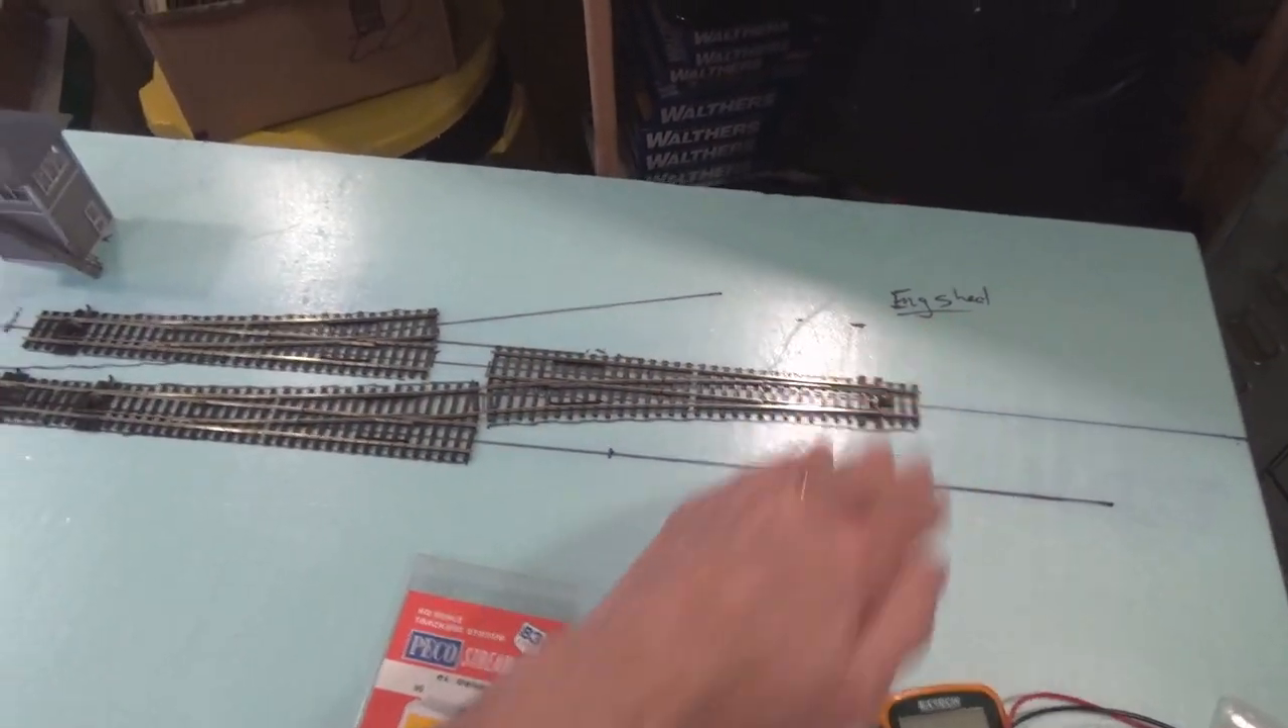So we've got all of the turnouts in place there all laid out.